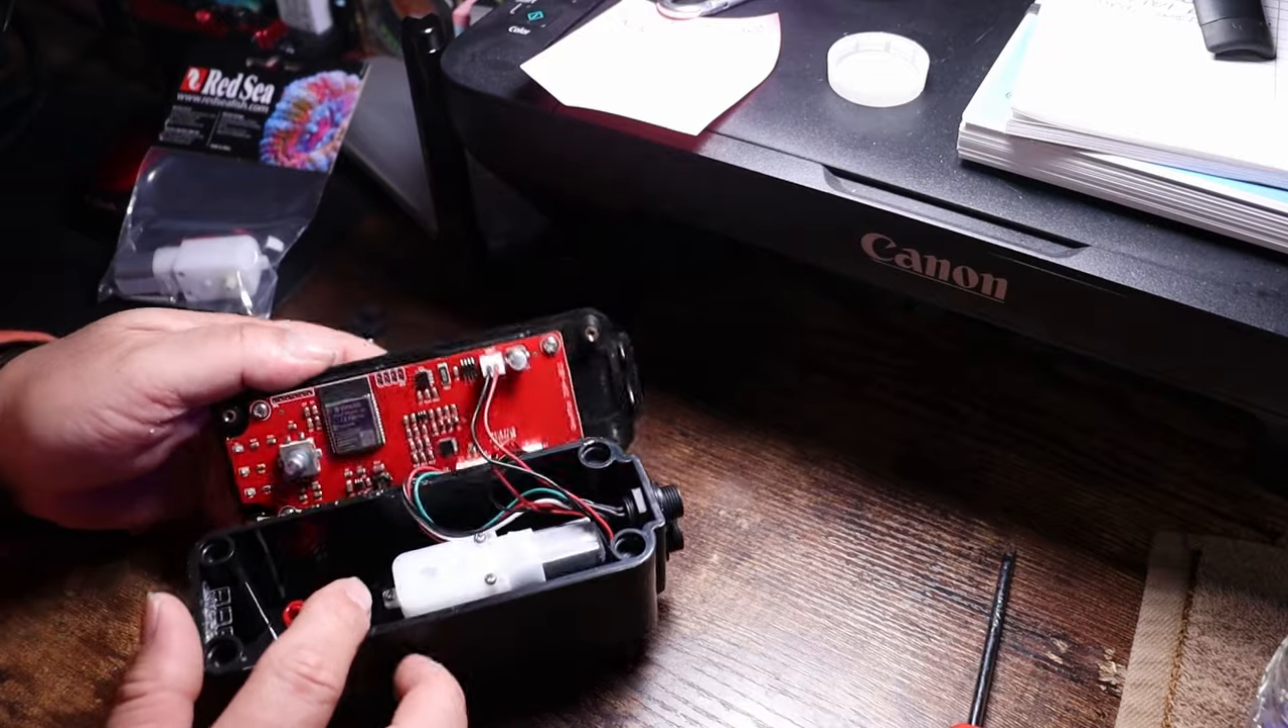All right so we pop the back cover off which exposes the inside of the motor or the inside of the case.